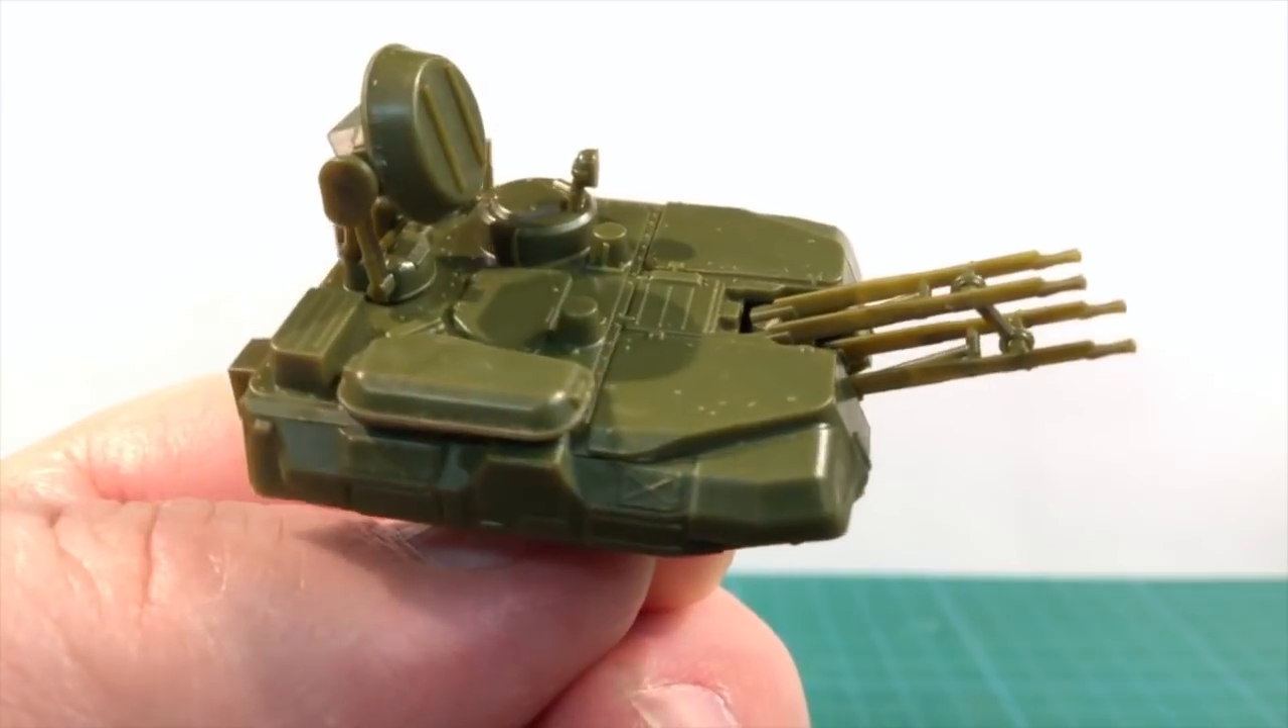Here is the completed turret with the radar, commander's searchlight and other details added.